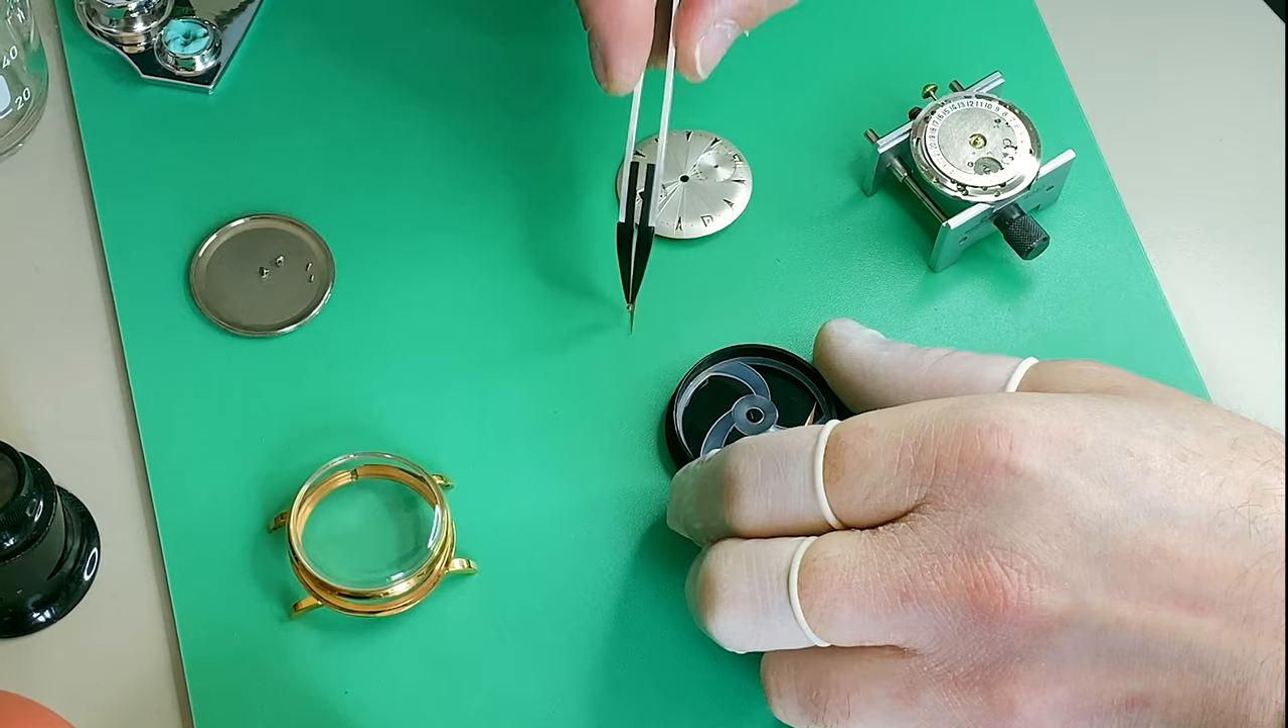The only thing now that we need to do is put on this super juicy dial and the hands.